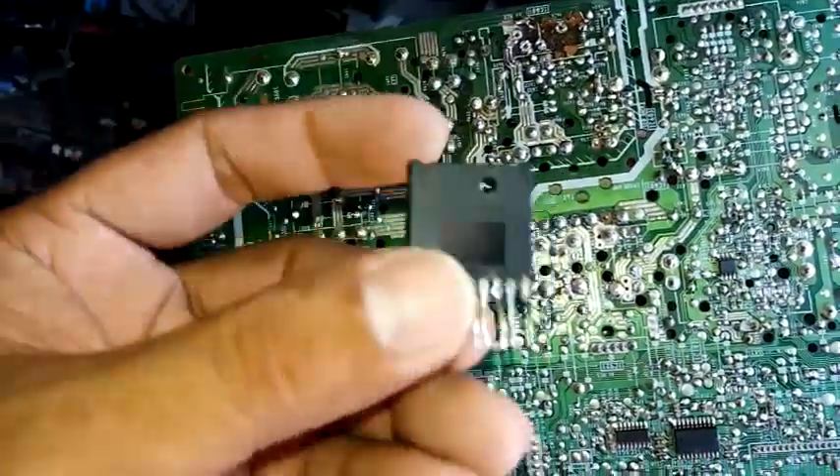All right guys I already removed the regulator this is the regulator.